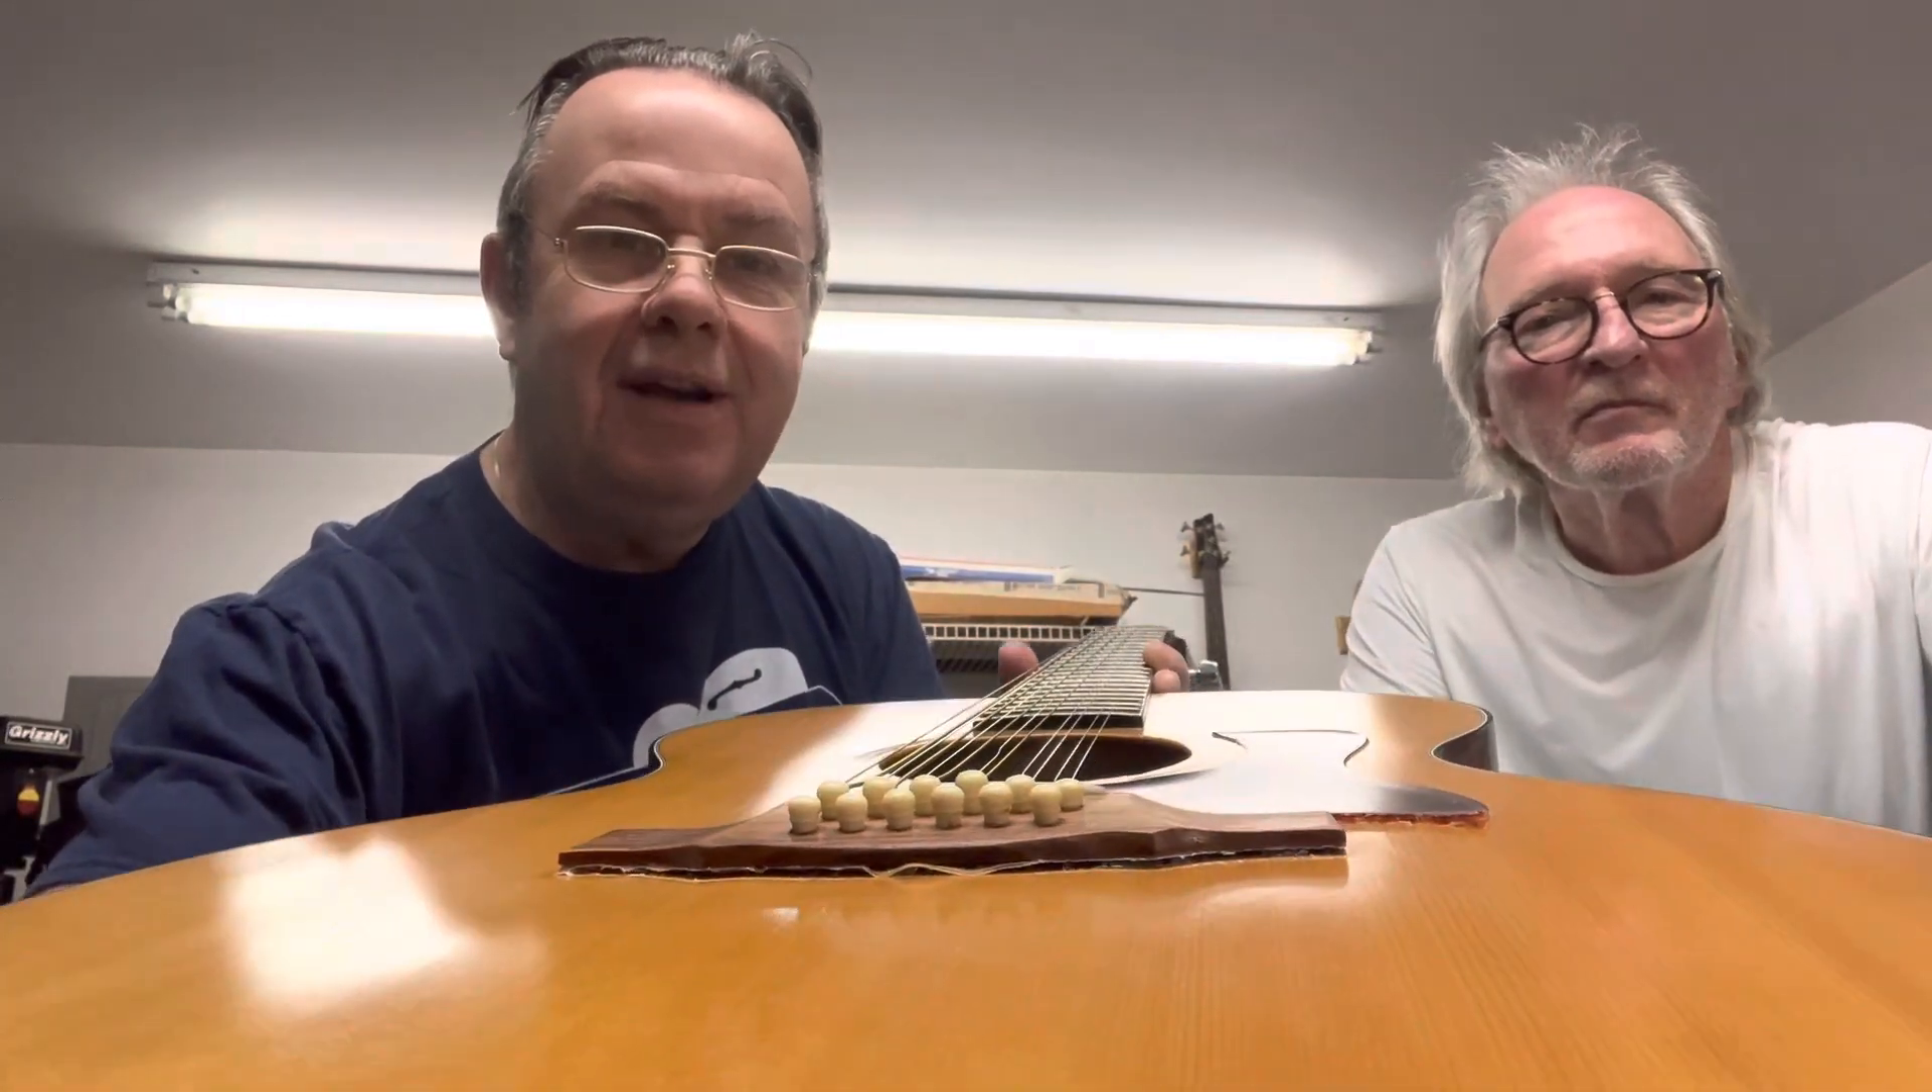You can see it's beginning to lift off there.